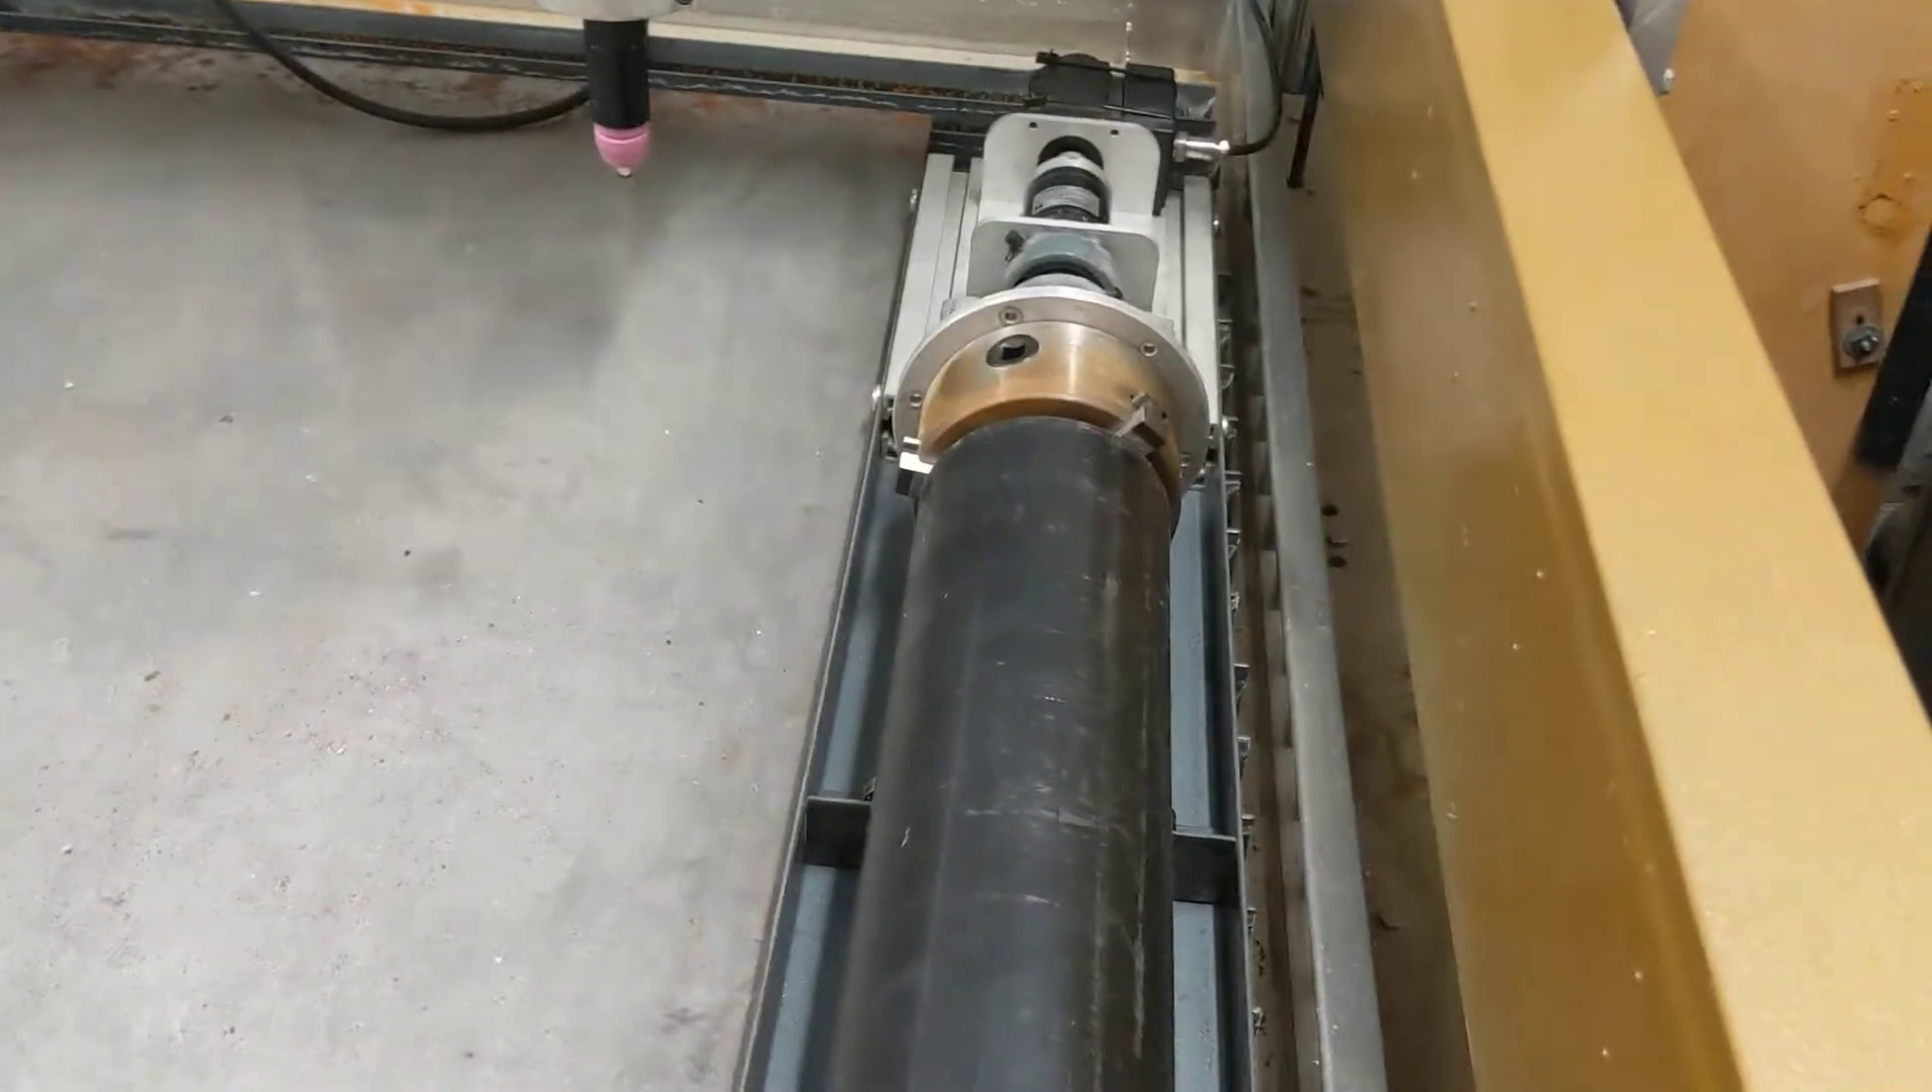So there we go, chuck is on.